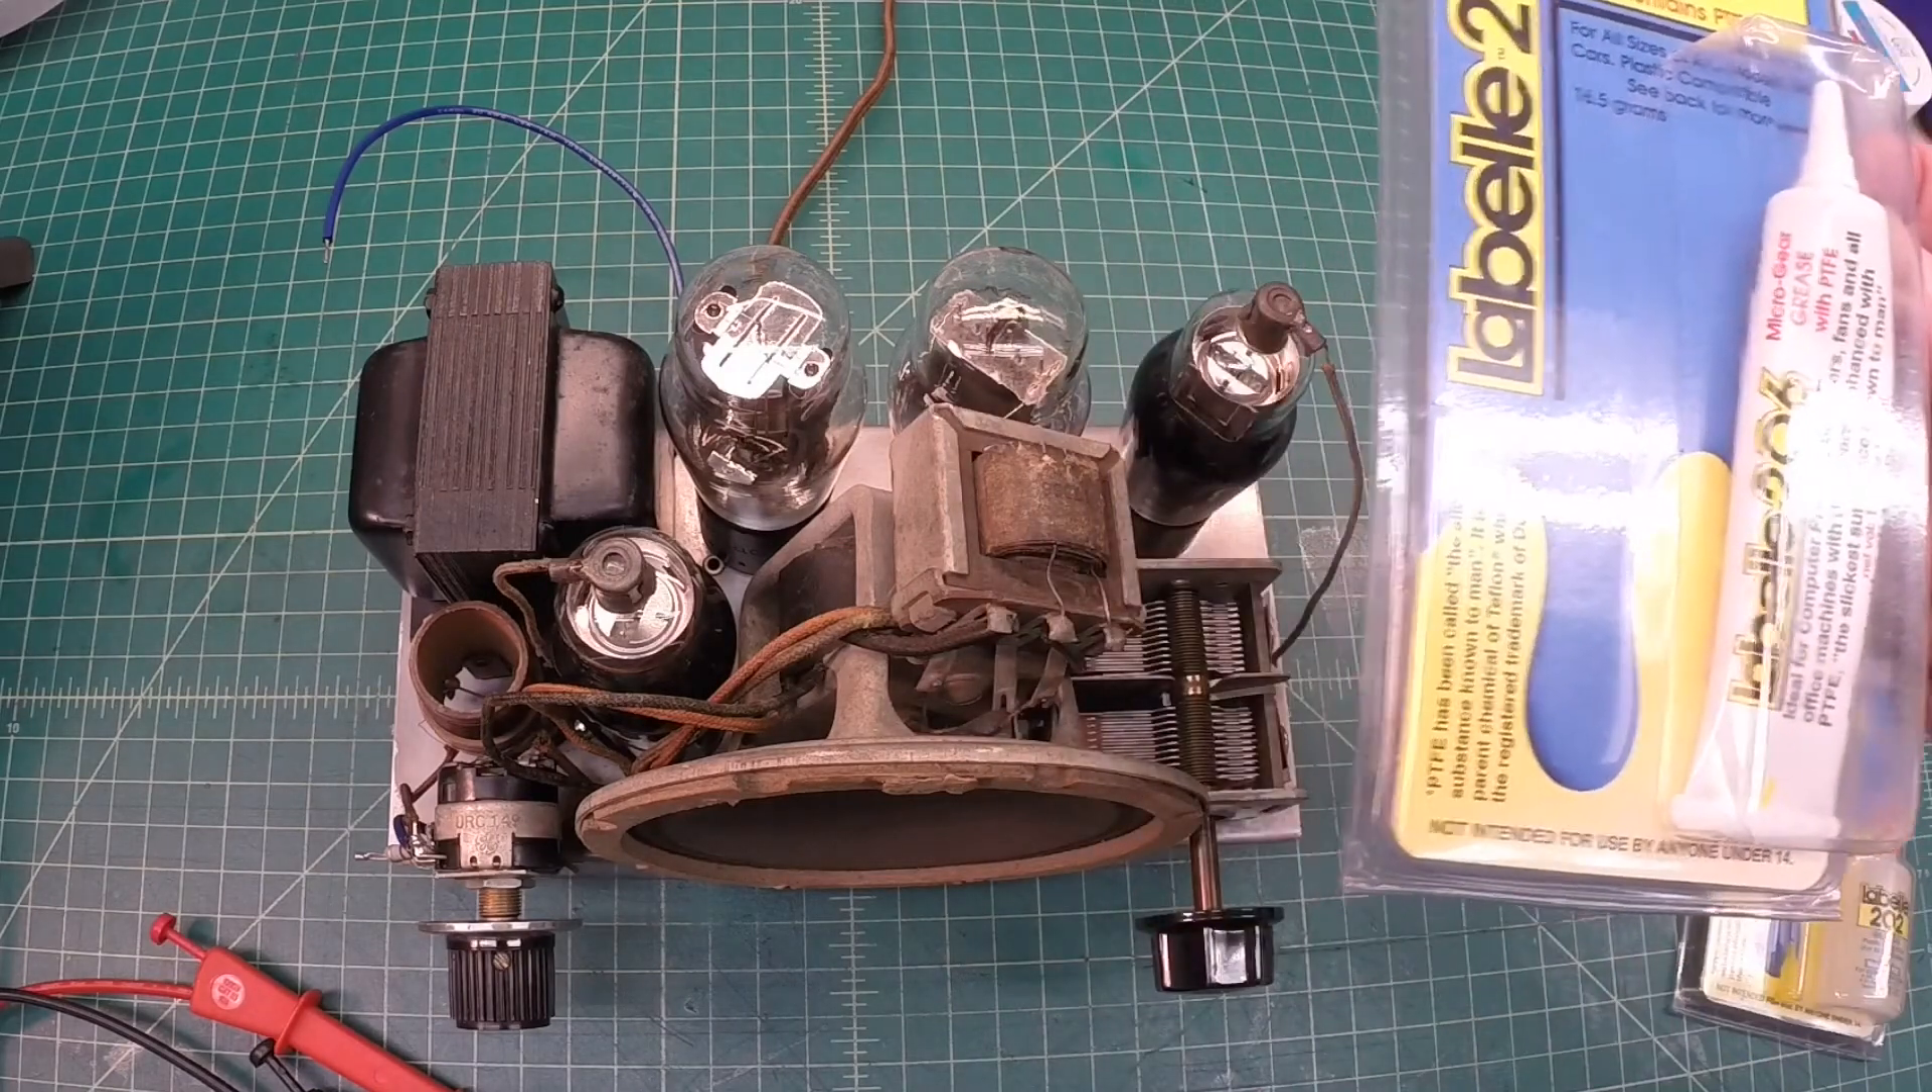You'll see the chassis is out now. Everything's cleaned up.